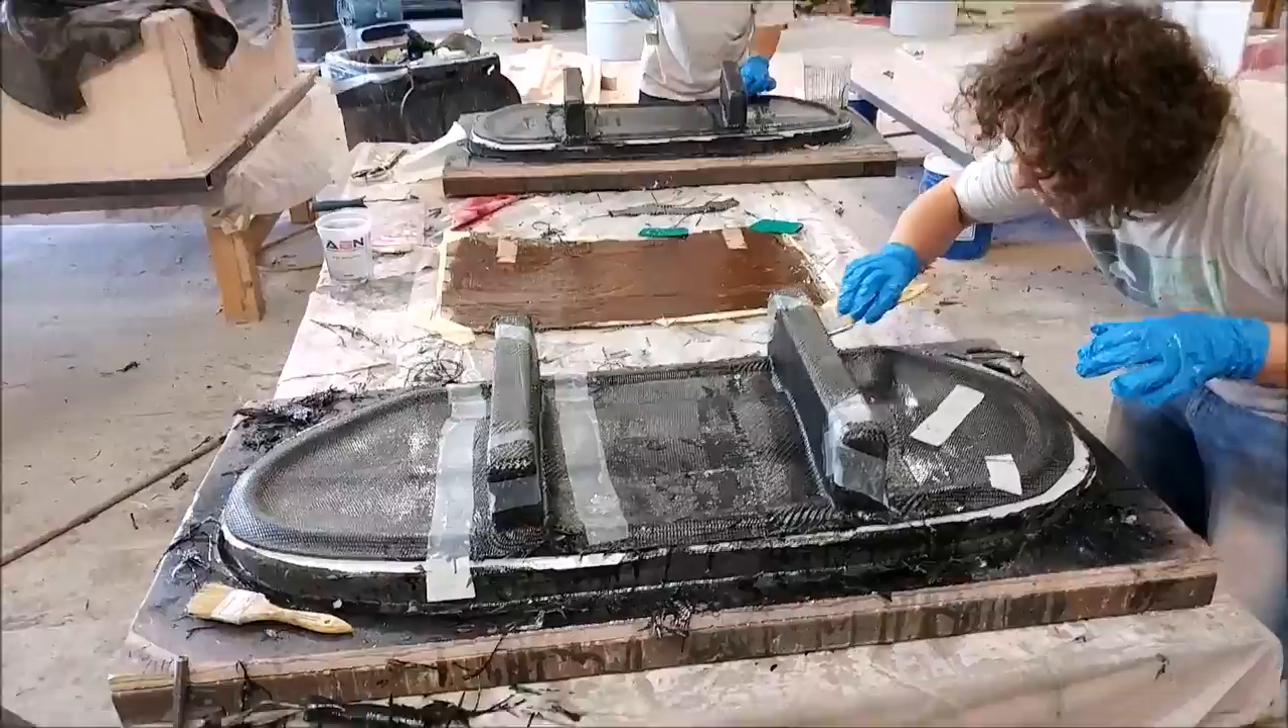And here's Zach and Devon putting those braces on the outer door skin molds, so they'll be ready to be waxed and laid up soon.